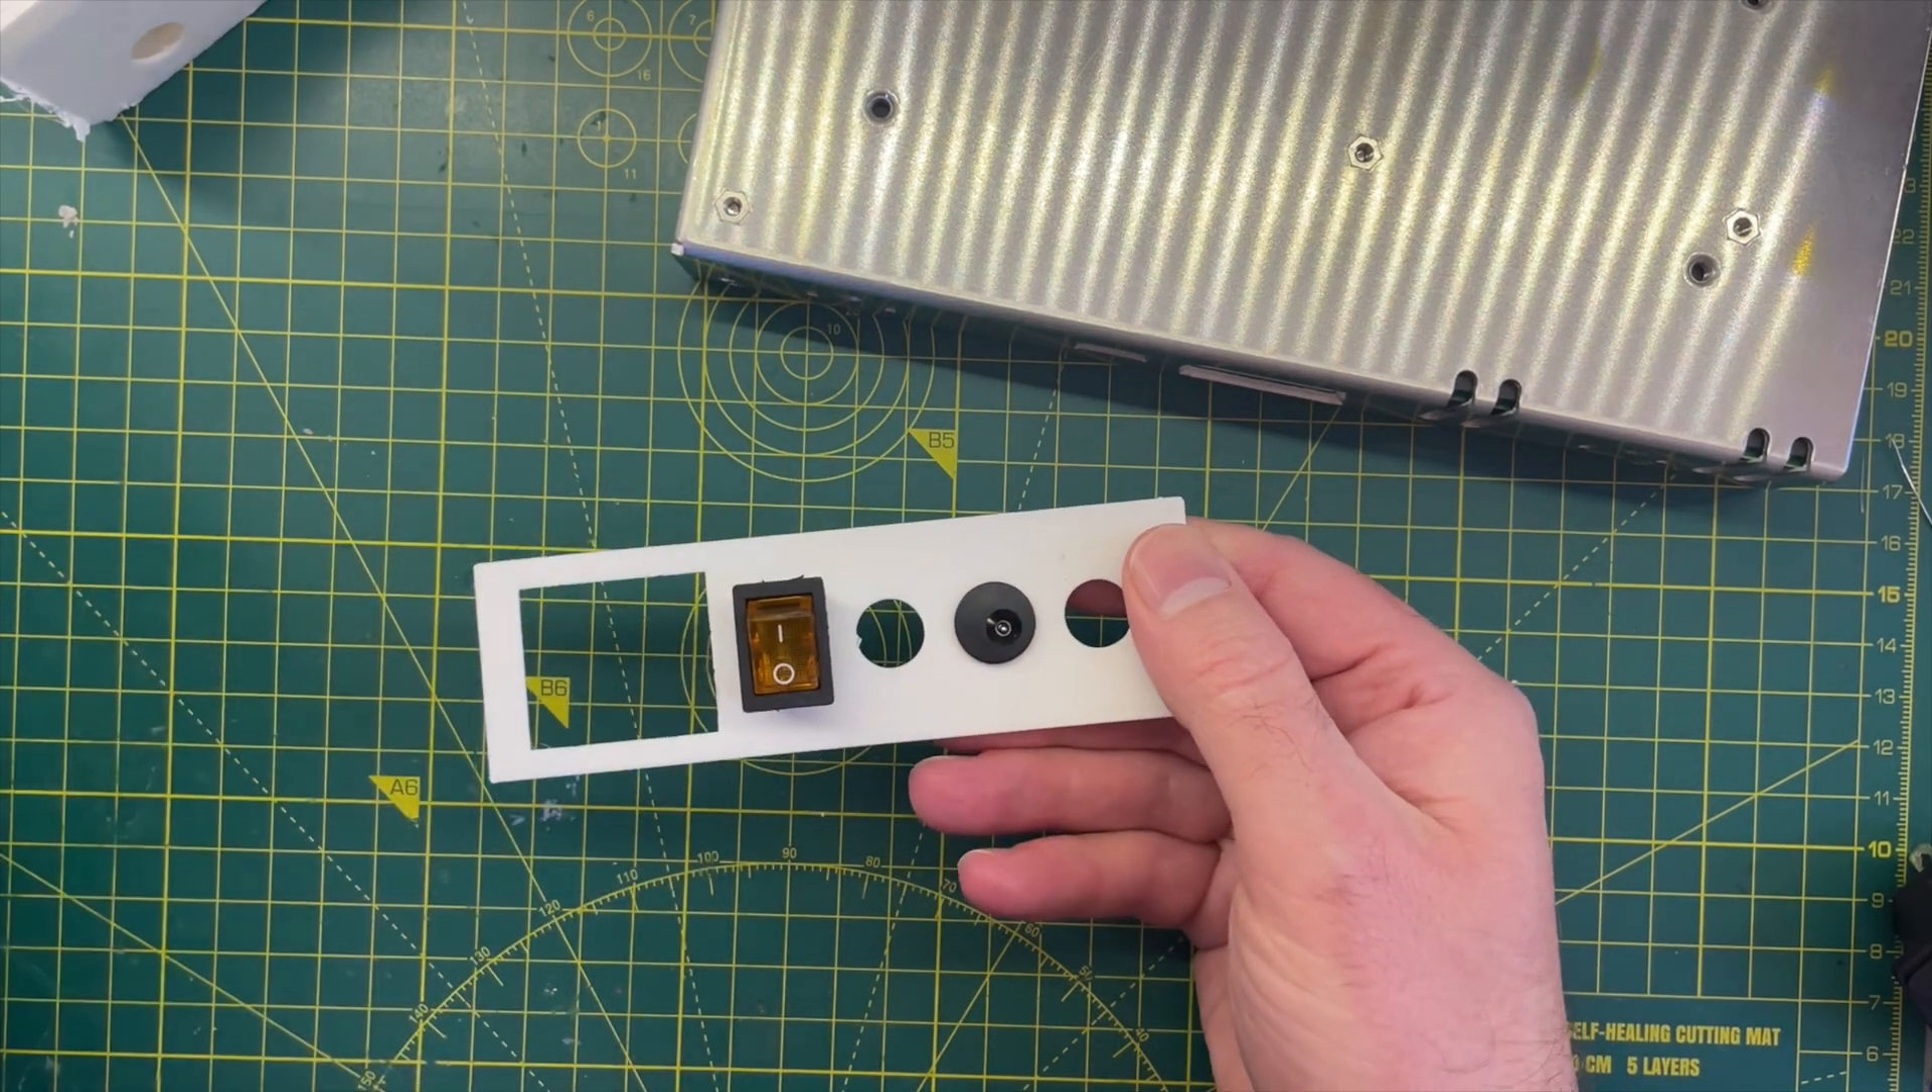These sockets fit in these circular holes very well and this fits as well.